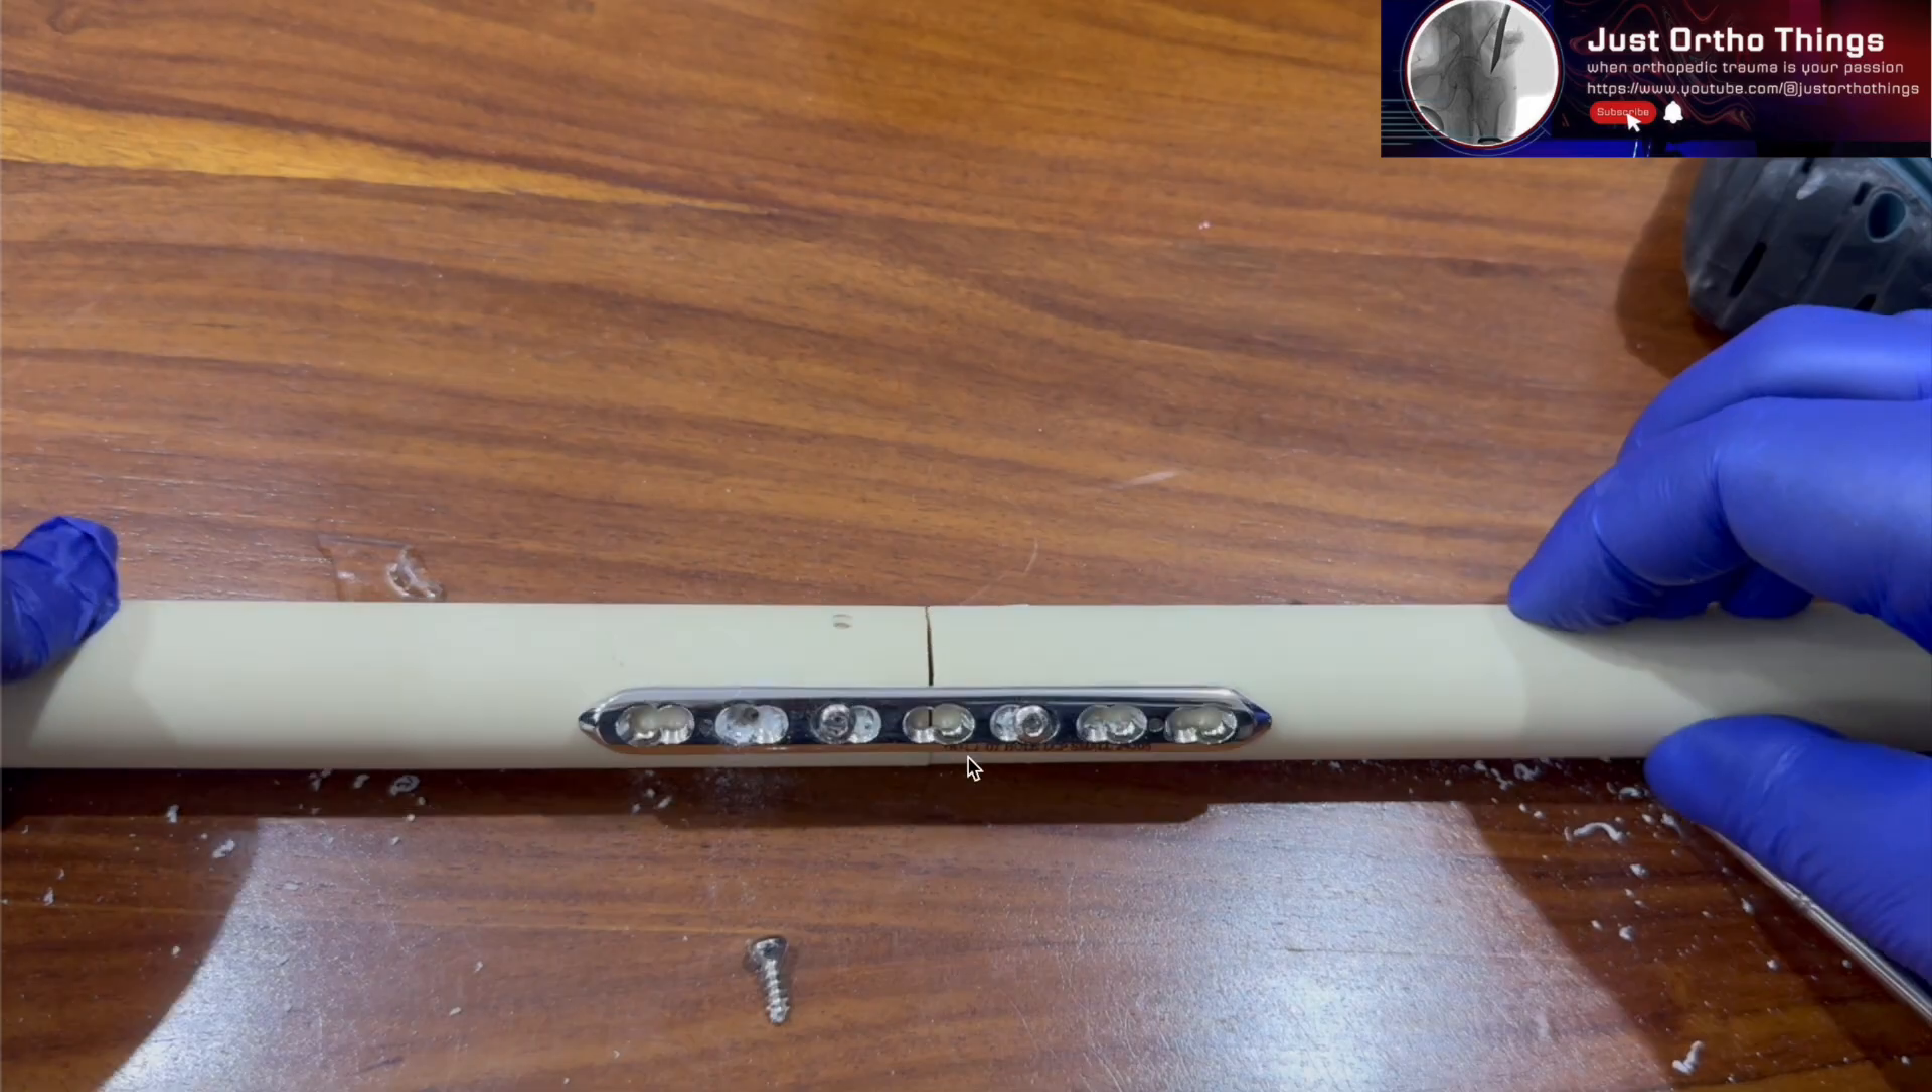This is a sawbone model so some irregularity at the fracture margin is there but actually the fracture is compressed fully.